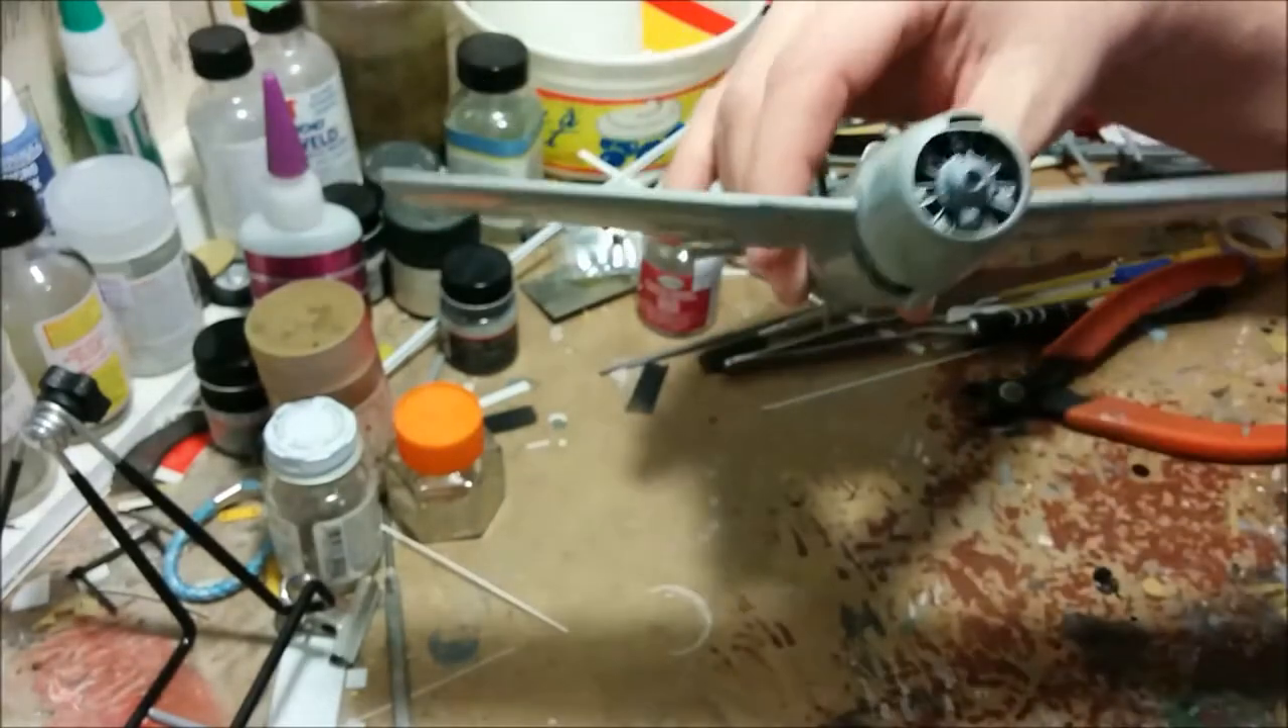The propeller is not permanently in place, but the engine has been installed and the cowling's in place.